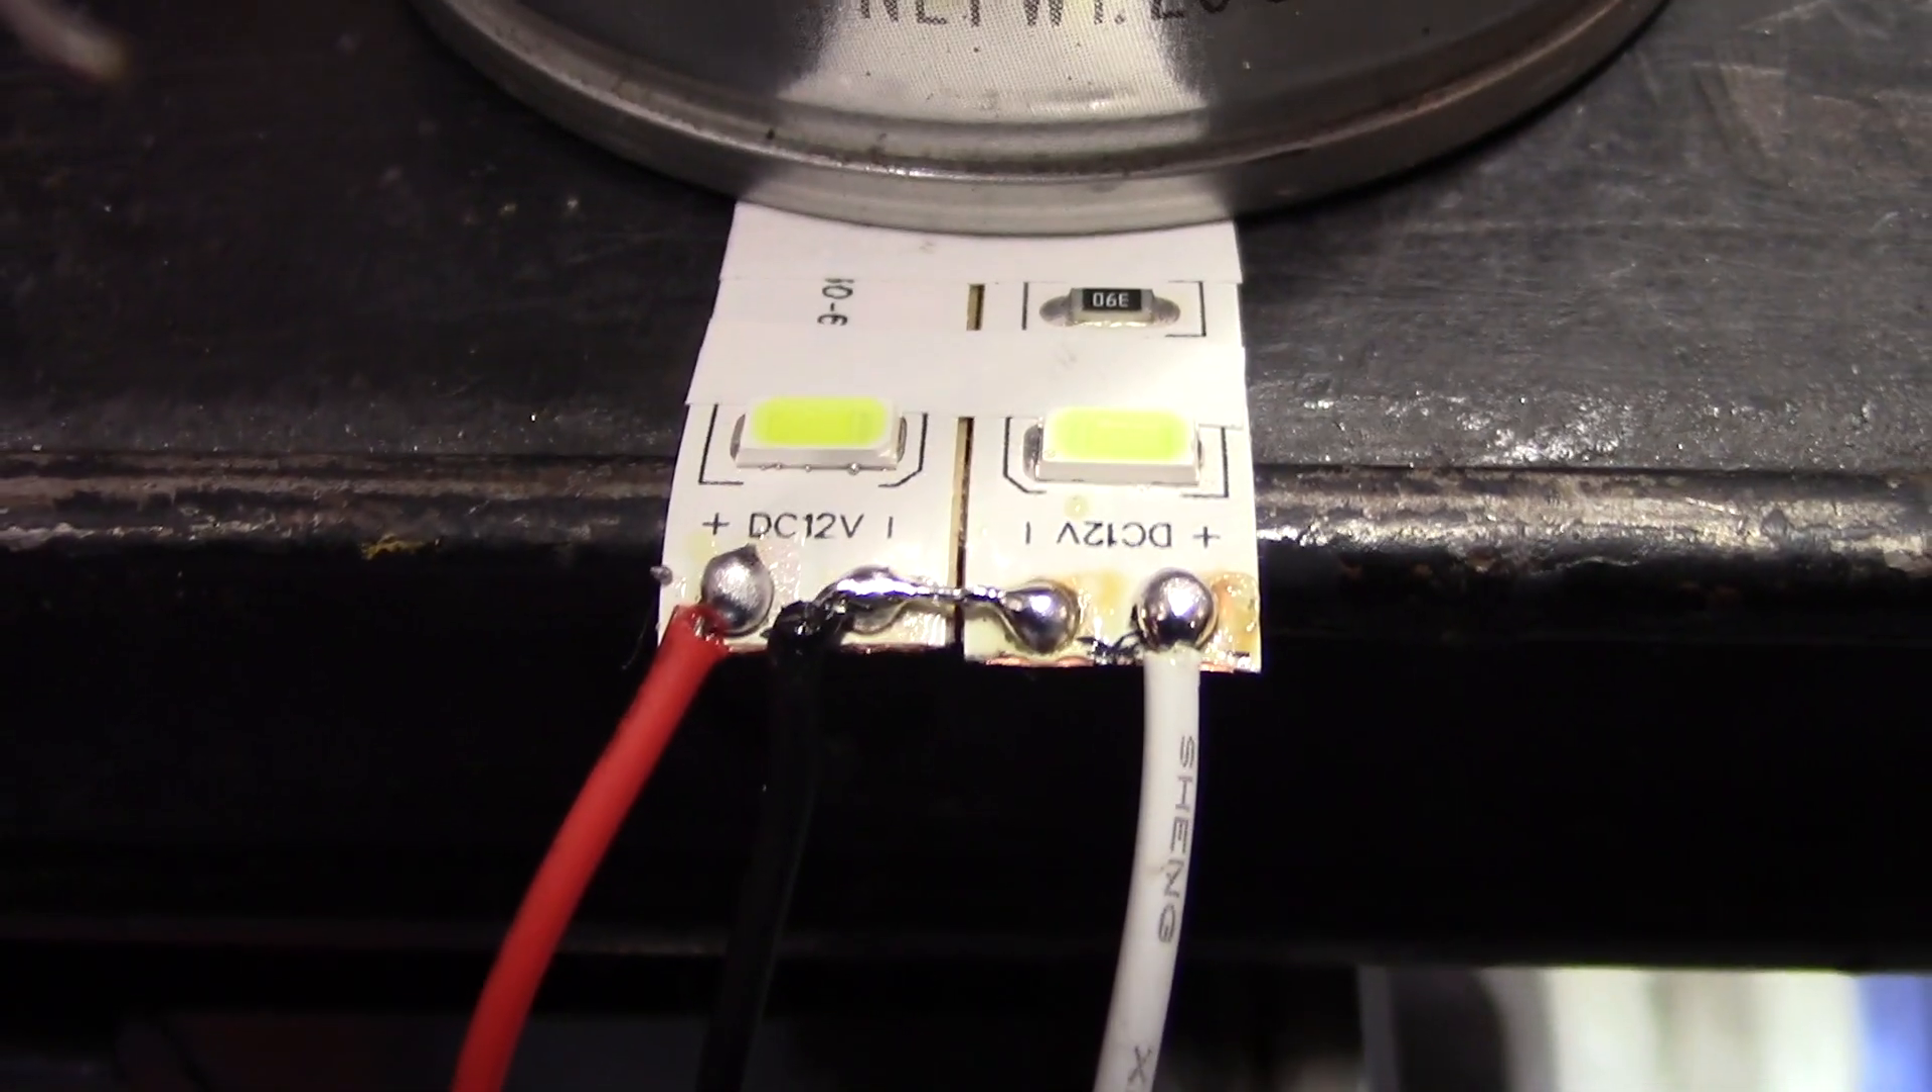Okay, the soldering is complete. That's how it should look. The negative crossing the two negatives and the positive to the outsides on our breakout.